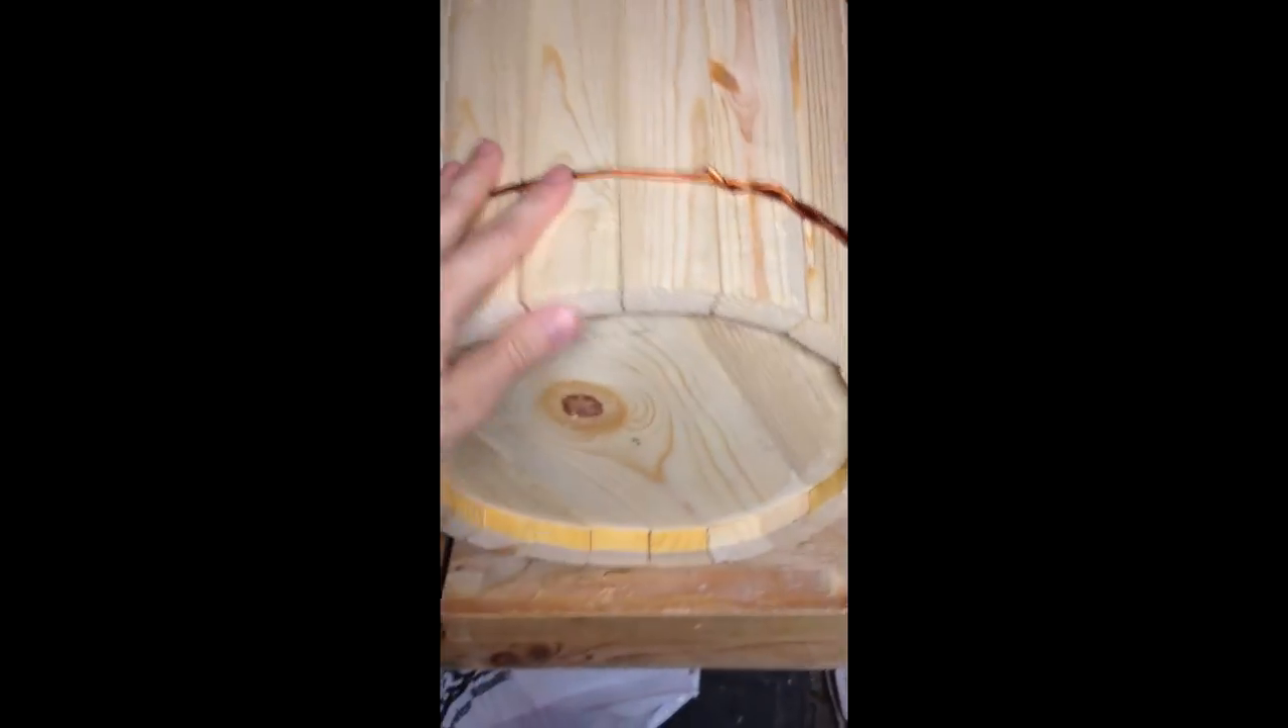Alright, so you can see the bottom of the bucket is put in and I also got a little bit carried away and just kind of put the whole thing together.